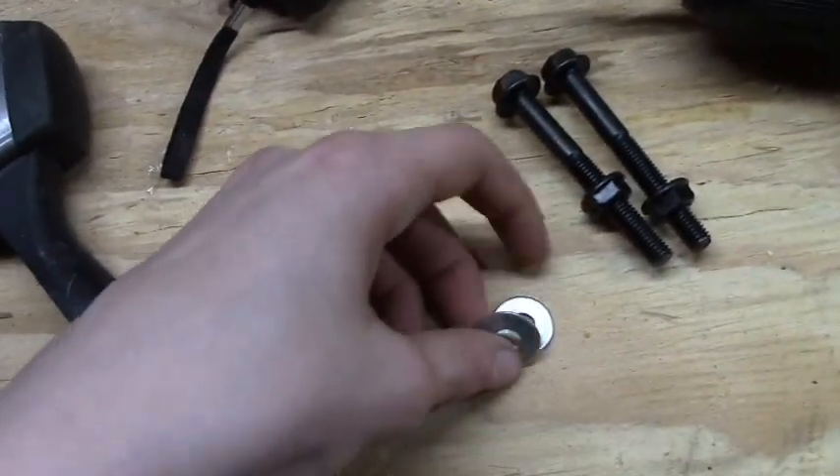And I've got two nuts on, well, a nut on each bolt.